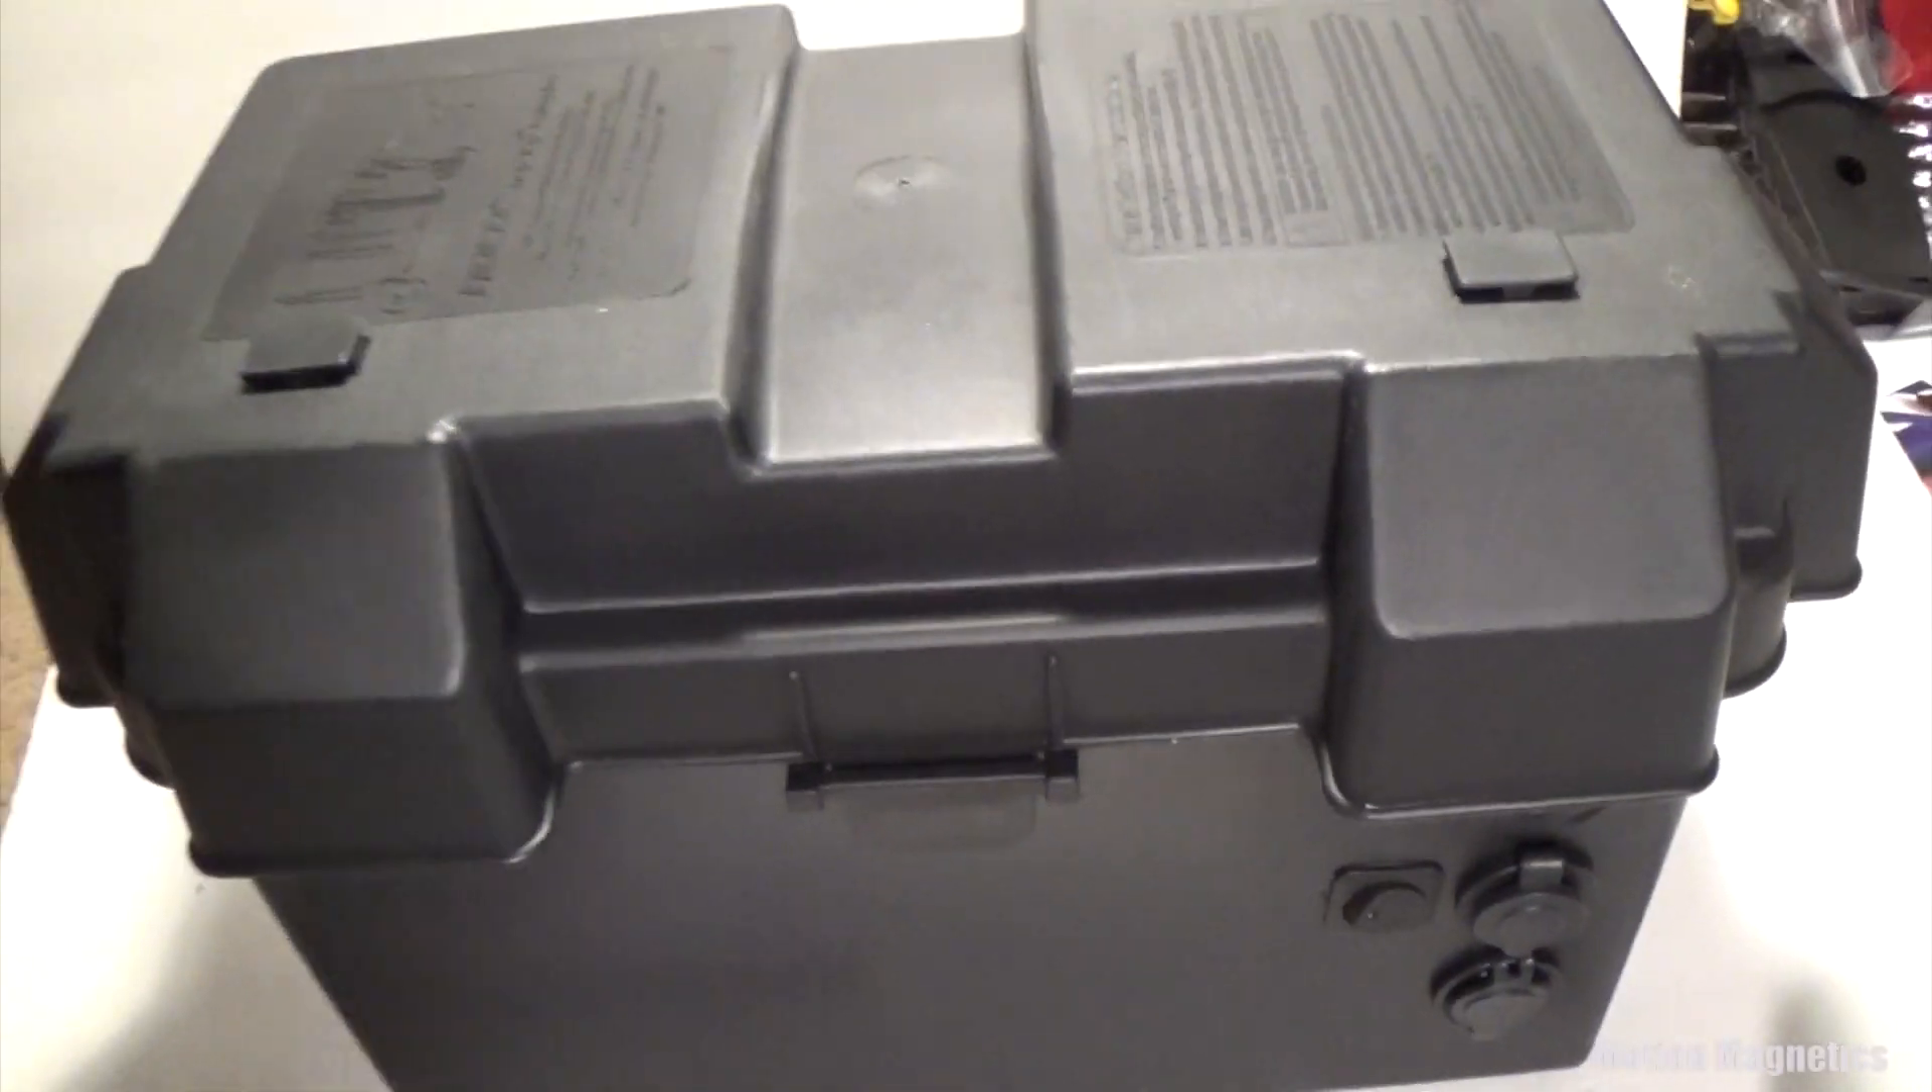Here's the finished result with the lid in place.